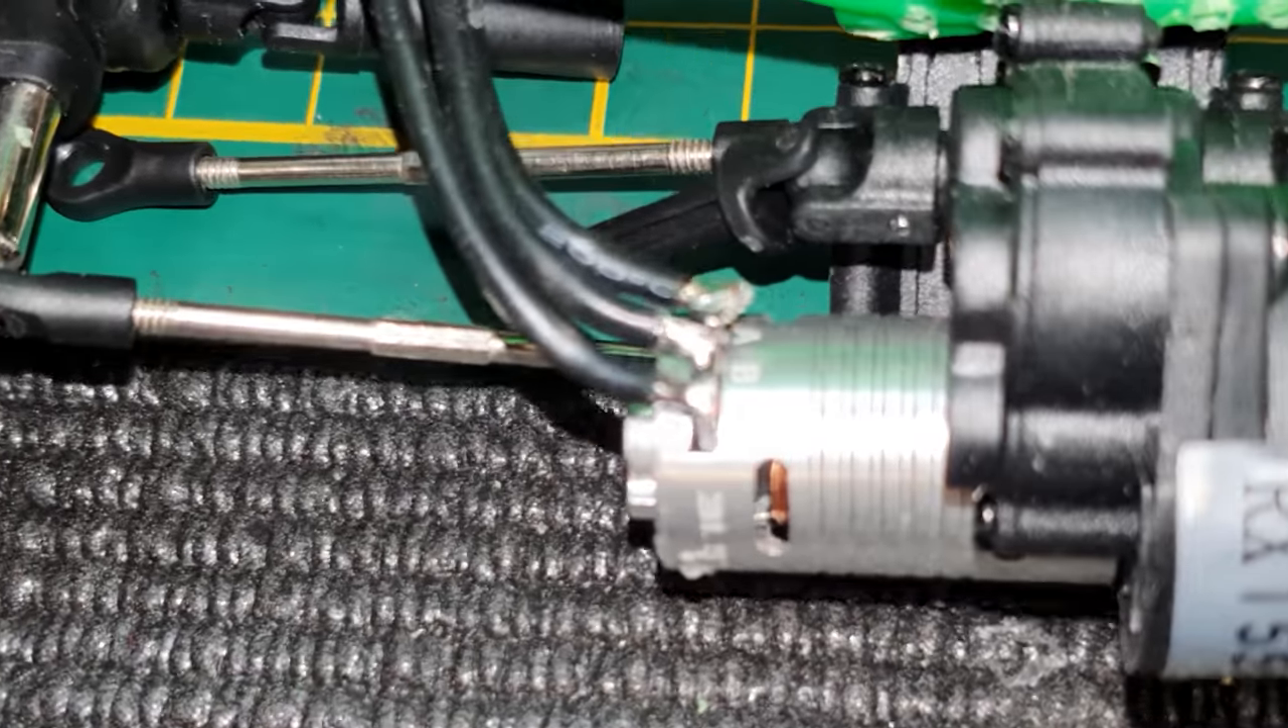So there we are, we've got the motor wires soldered on.